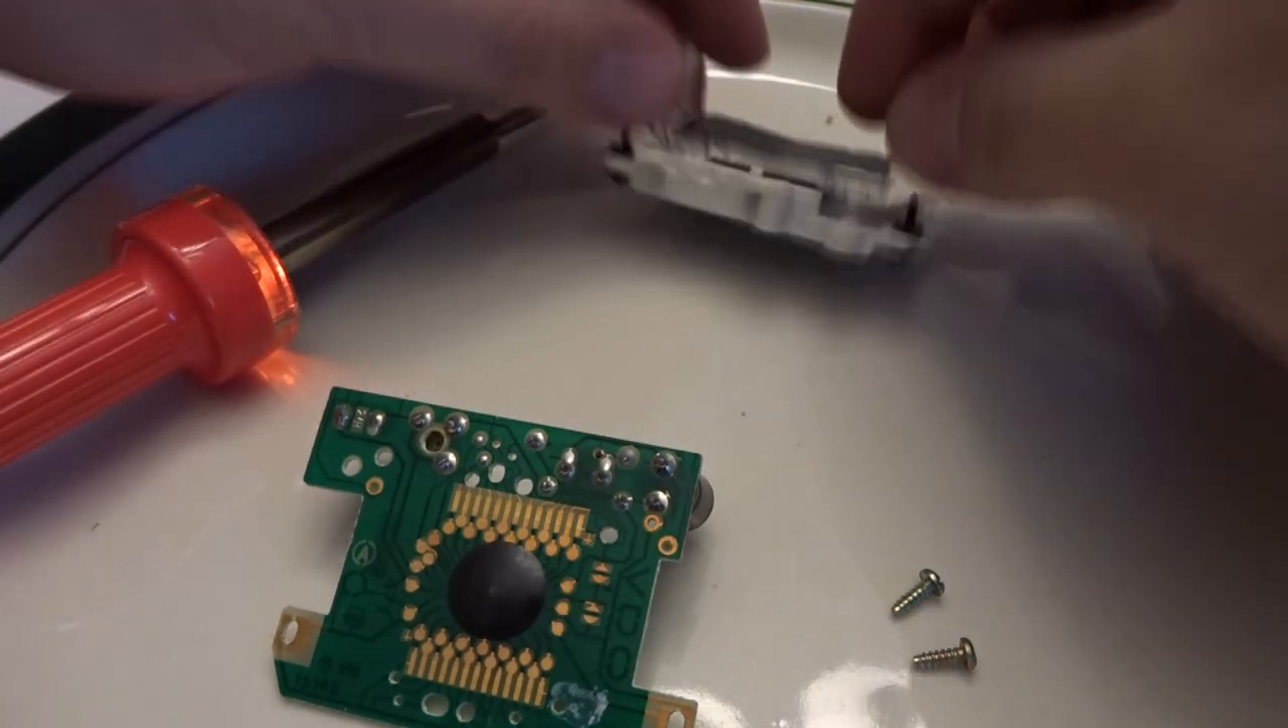So I have pulled away the screen section away from the circuit board.